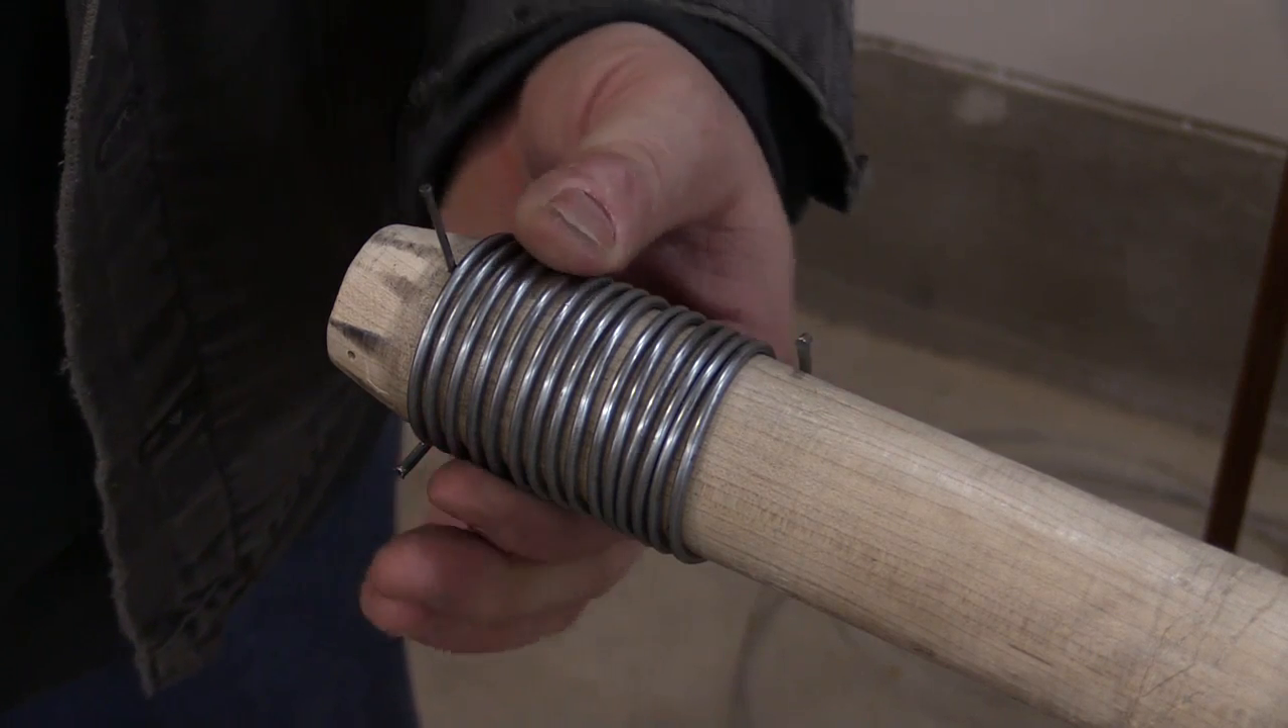The spacing is a lot more even. The coil is tighter on the shaft. It's right tight against the dowel actually.